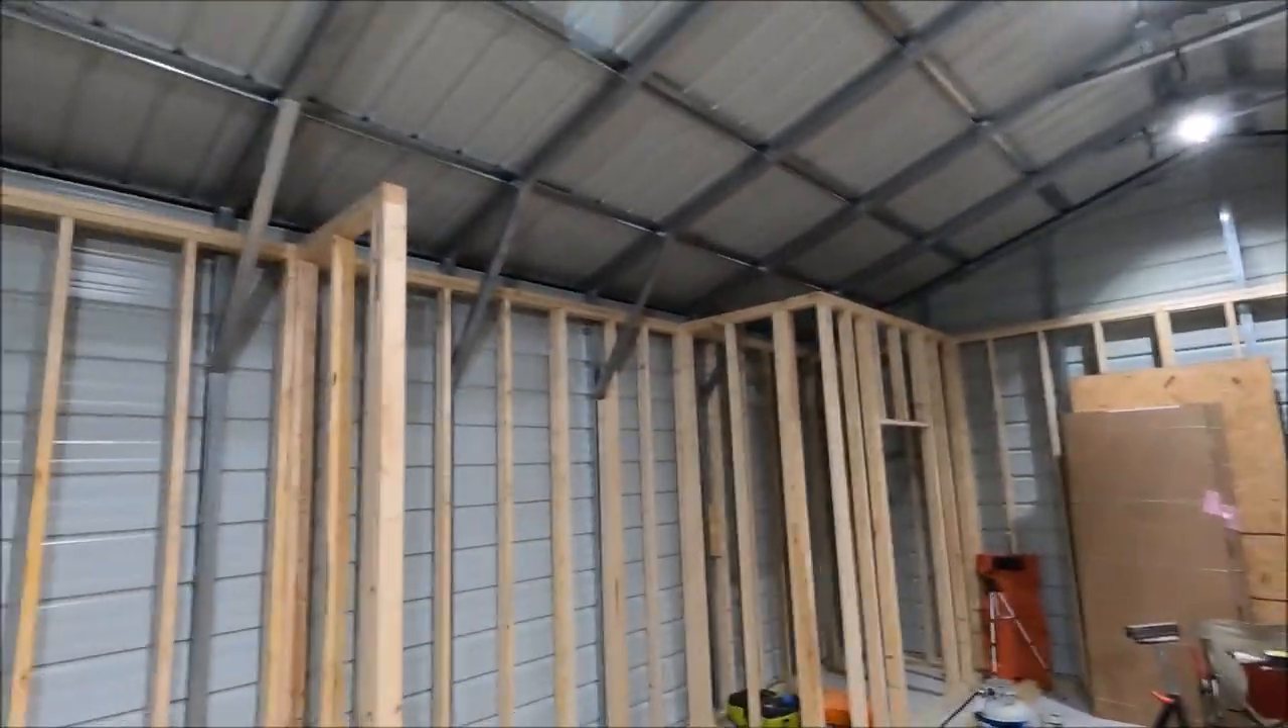So I have the top plate on all of my walls.